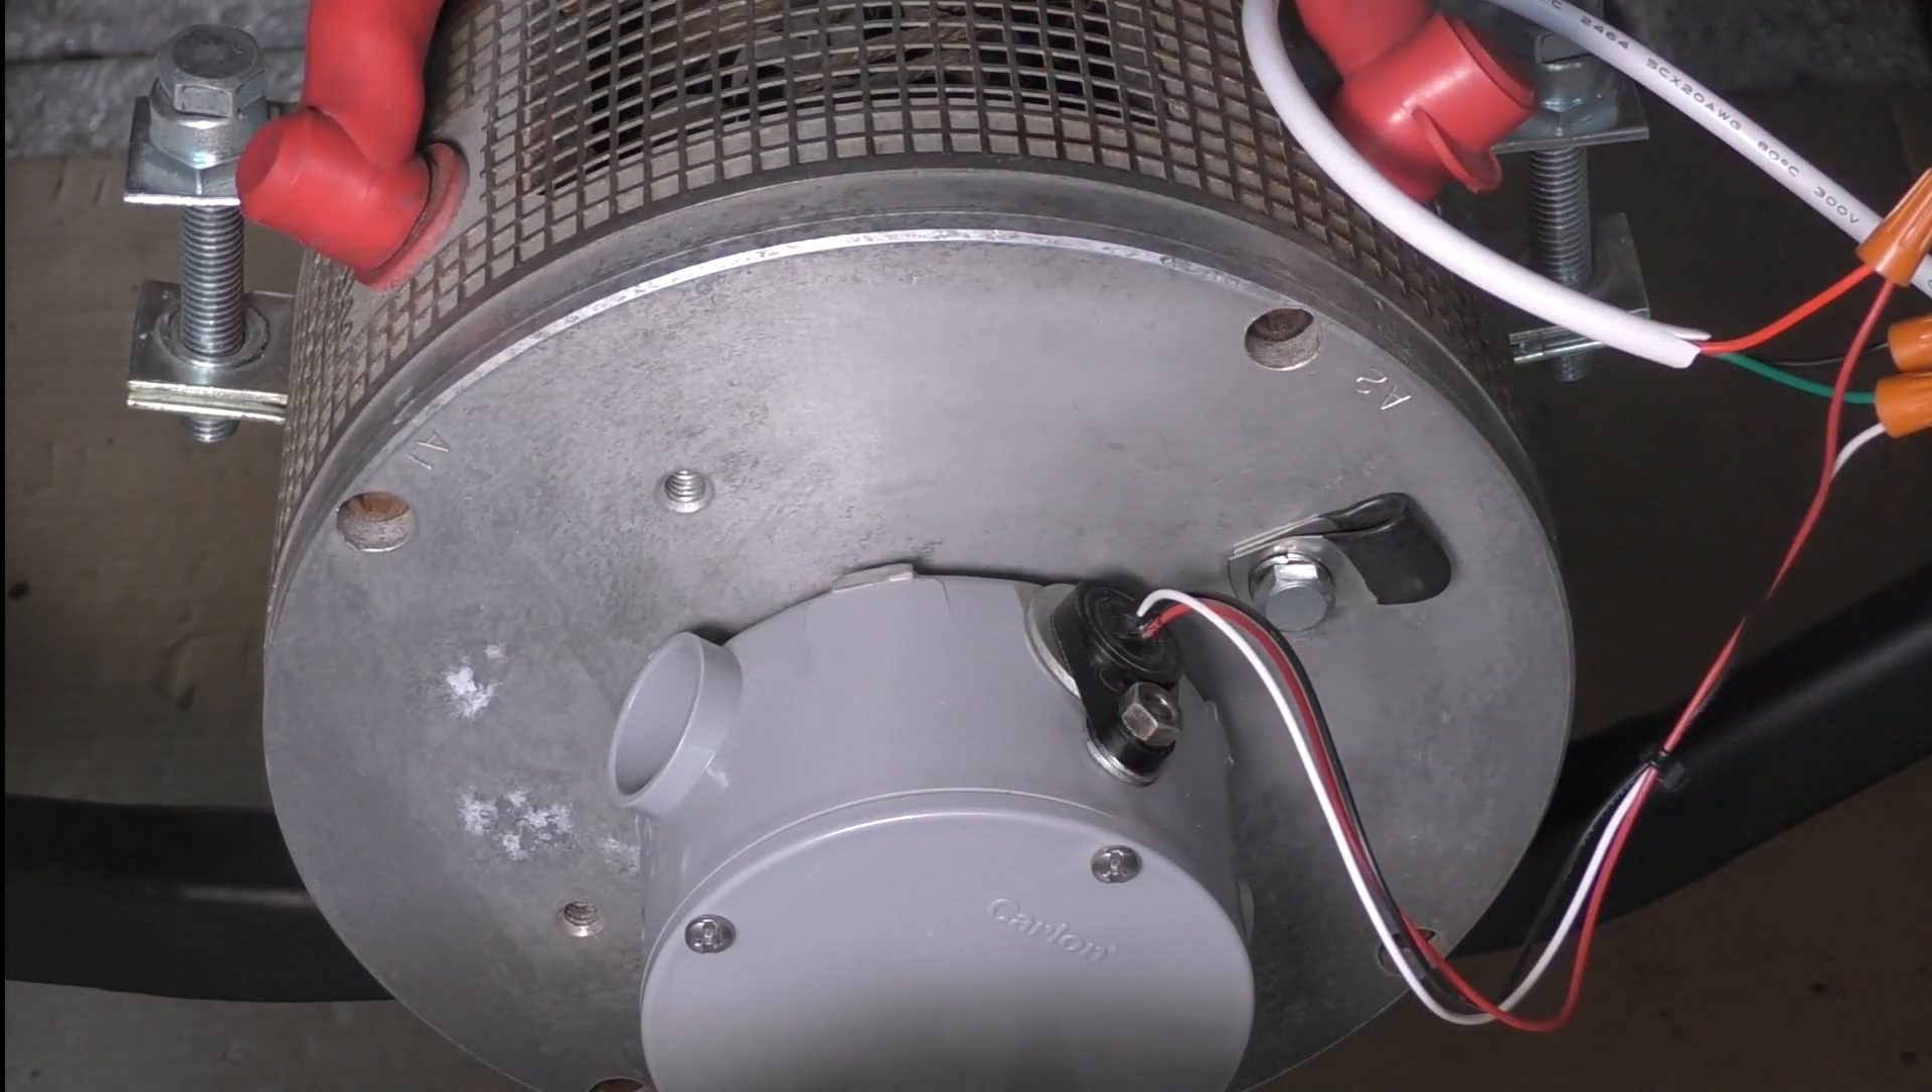I've got obviously the cover plate on.